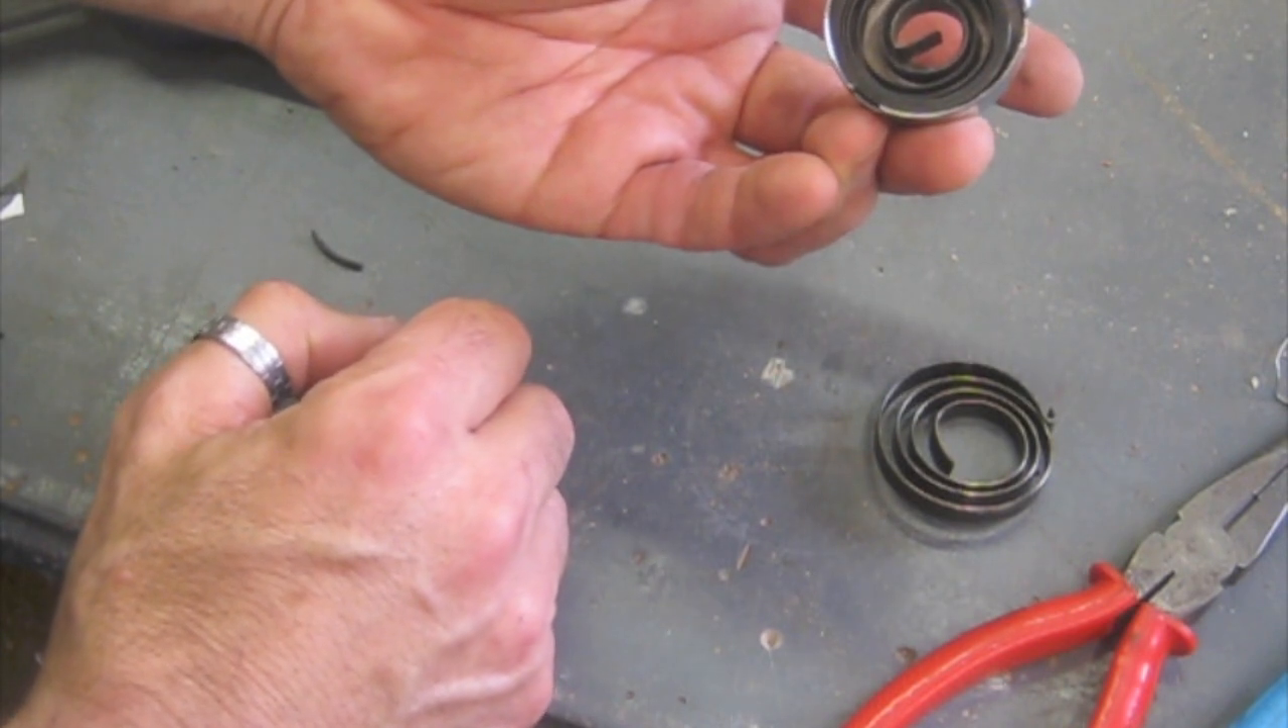So that new spring there is now sitting inside that cover.